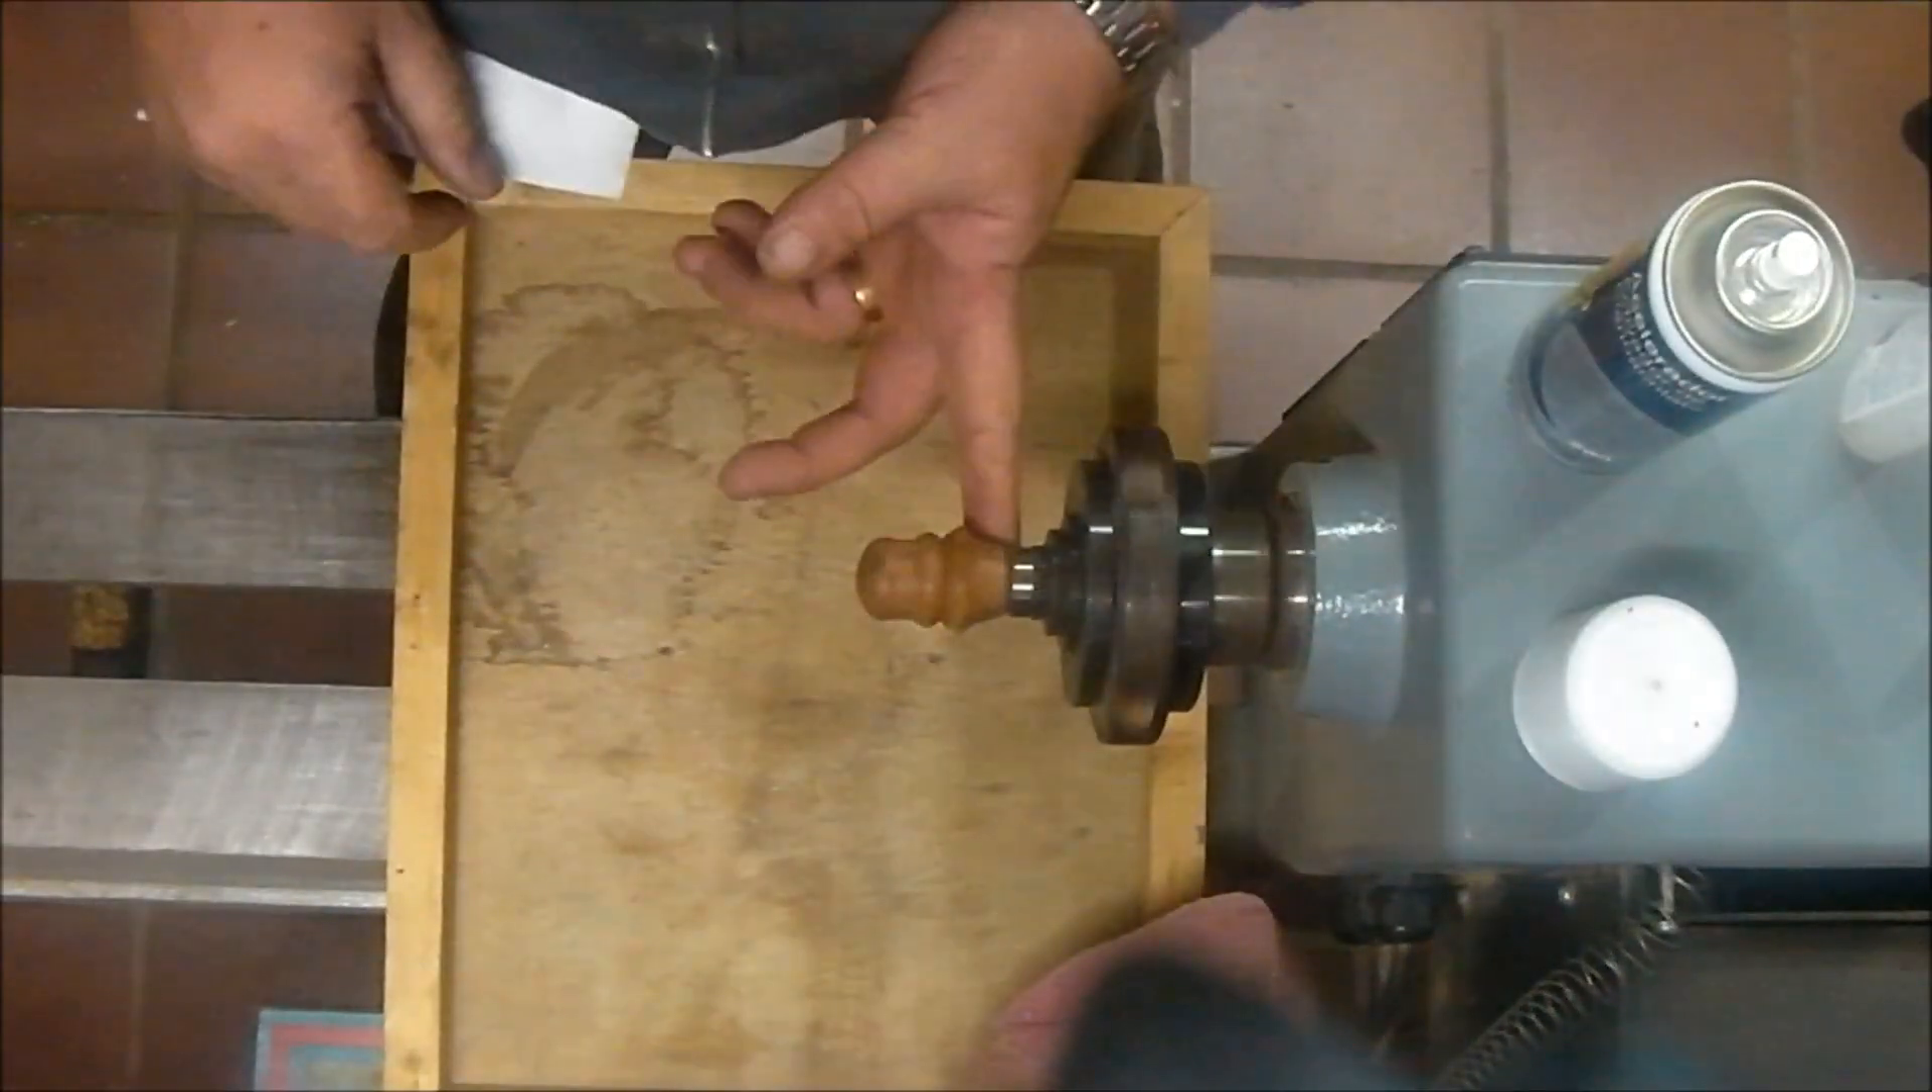Como veis, tengo montado el tapón.